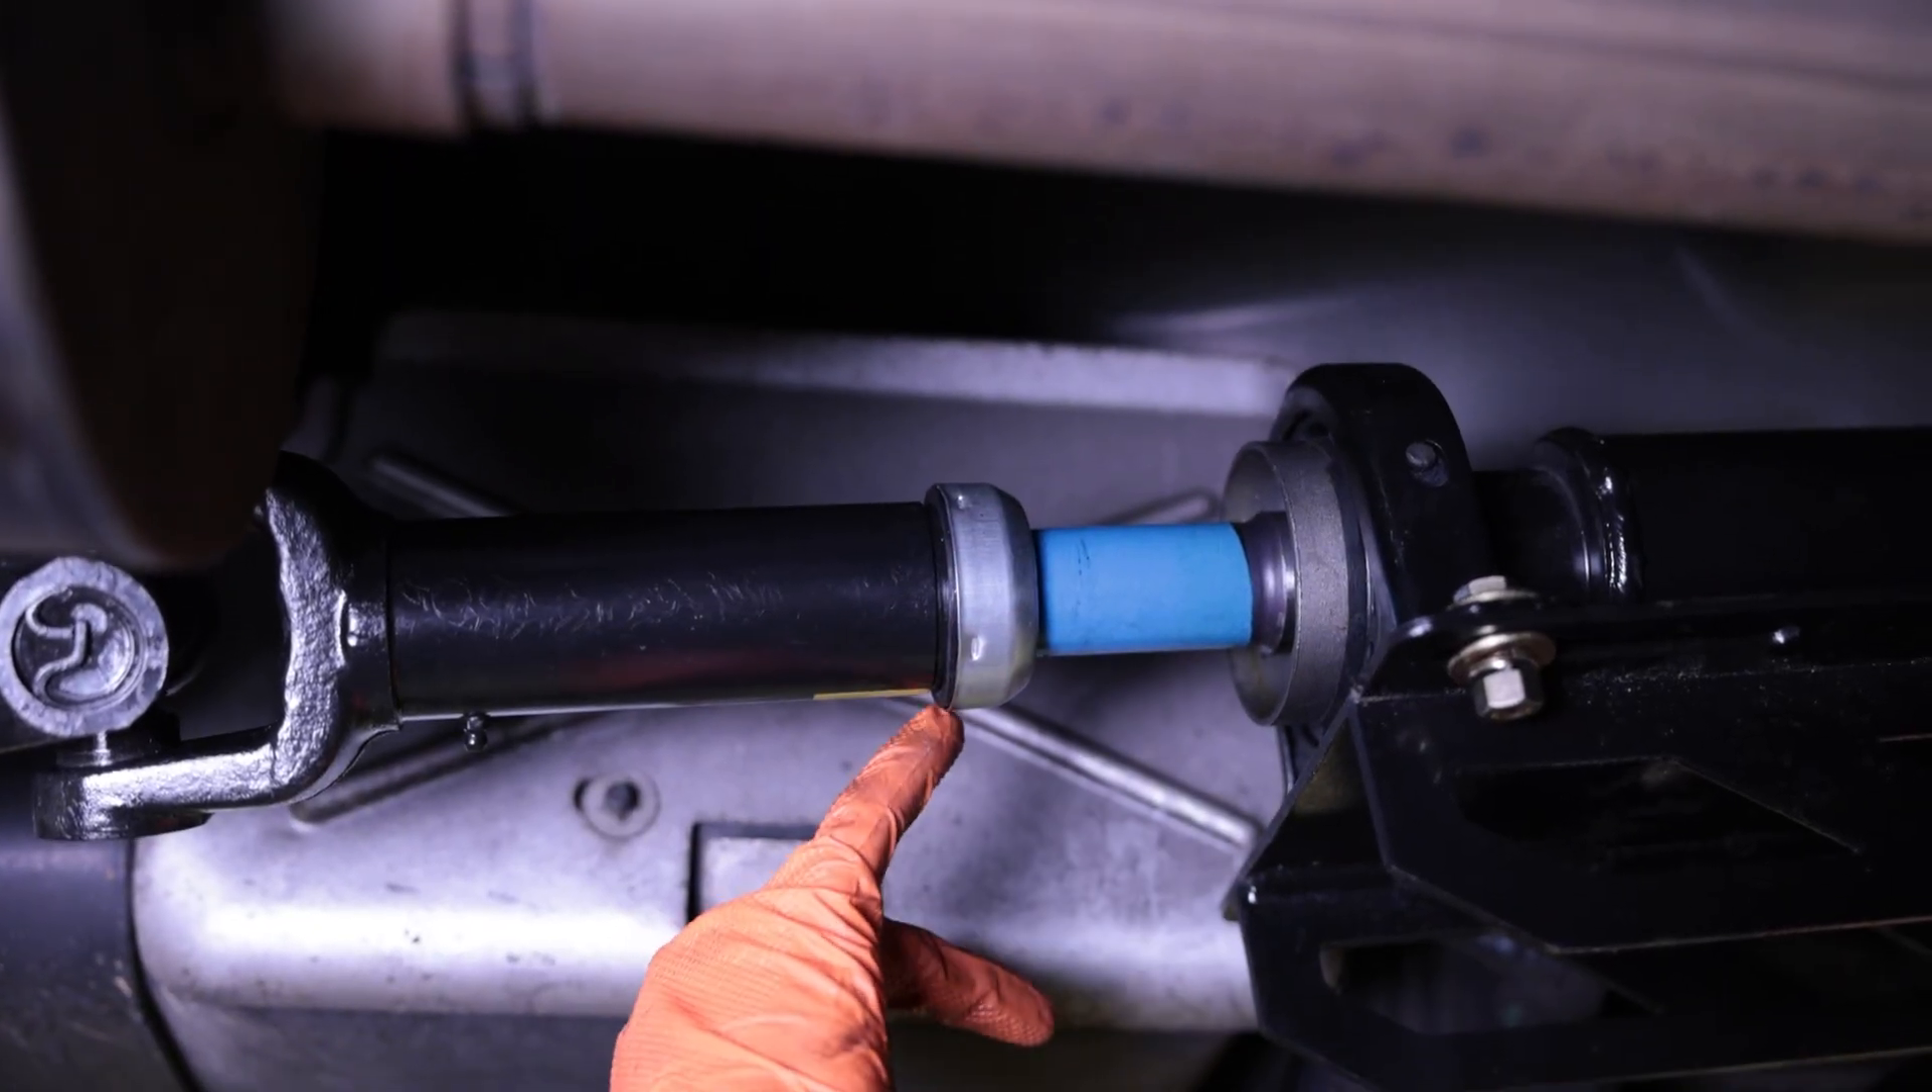So we're going to slide the rubber on and then the silver cap on after. All right, there we got it popped on all the way.